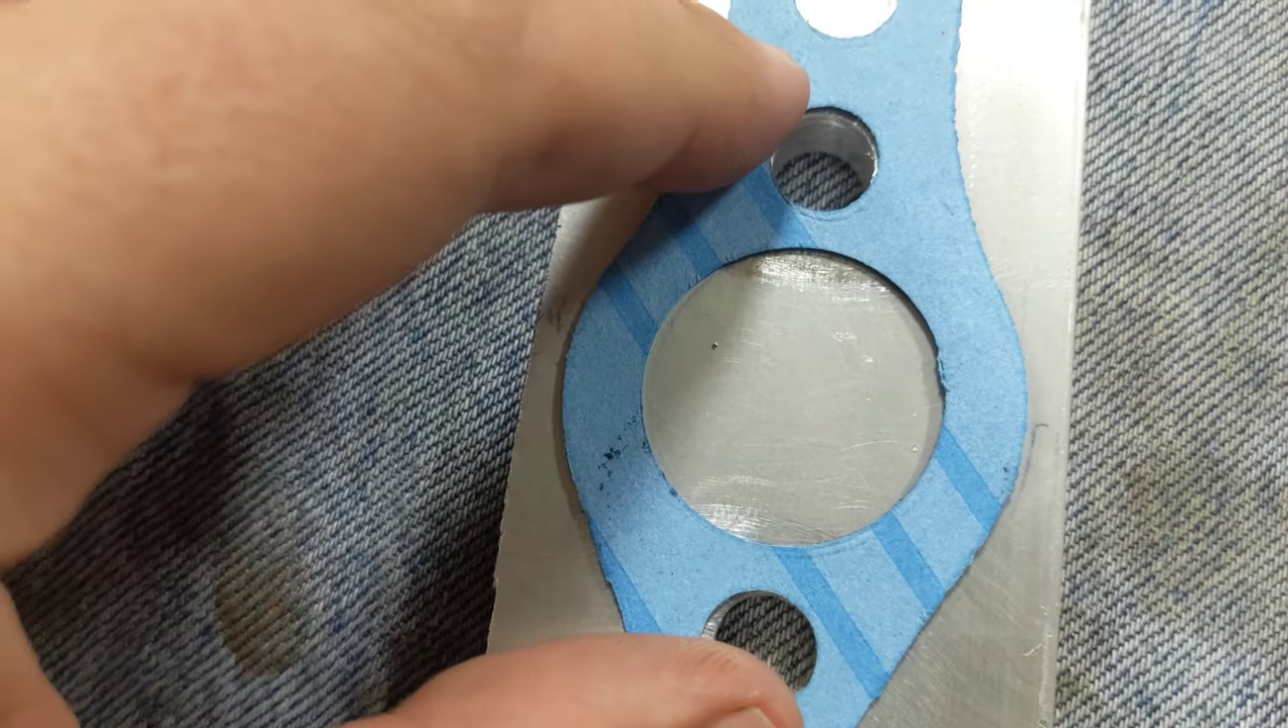And then here is my cover so you can see that fits up real nice.